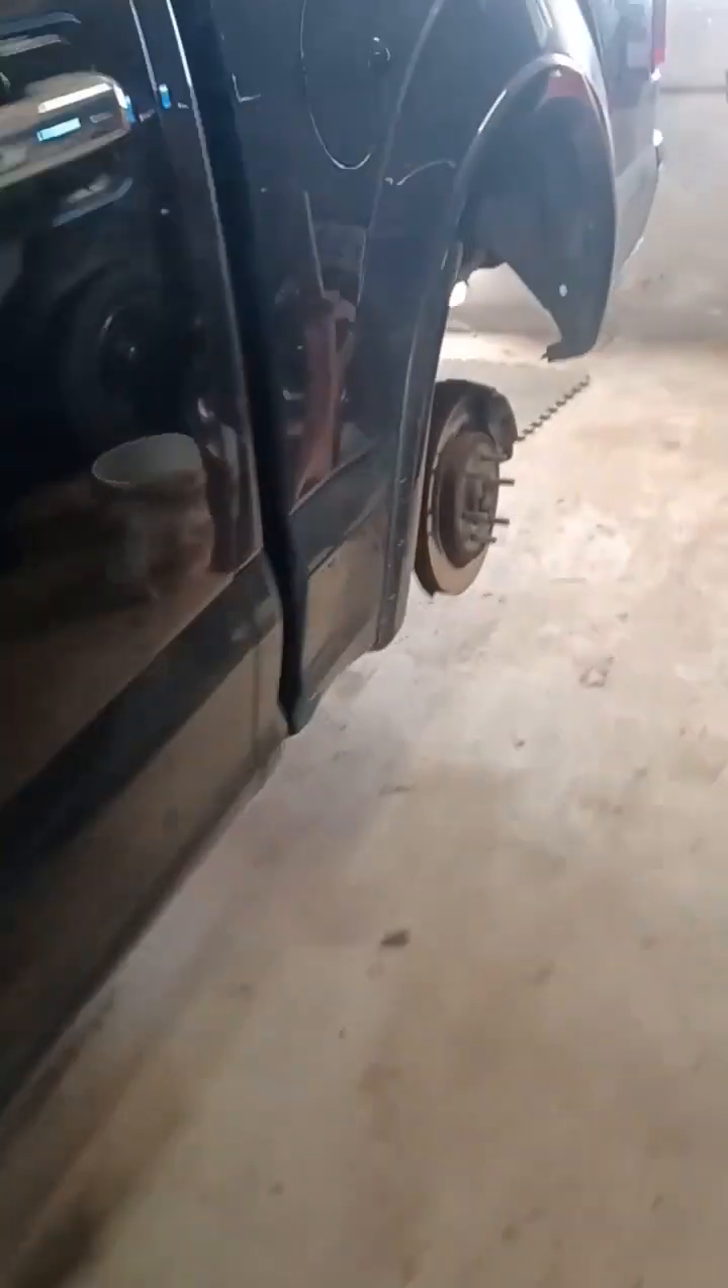All right, folks, we got the tires off.